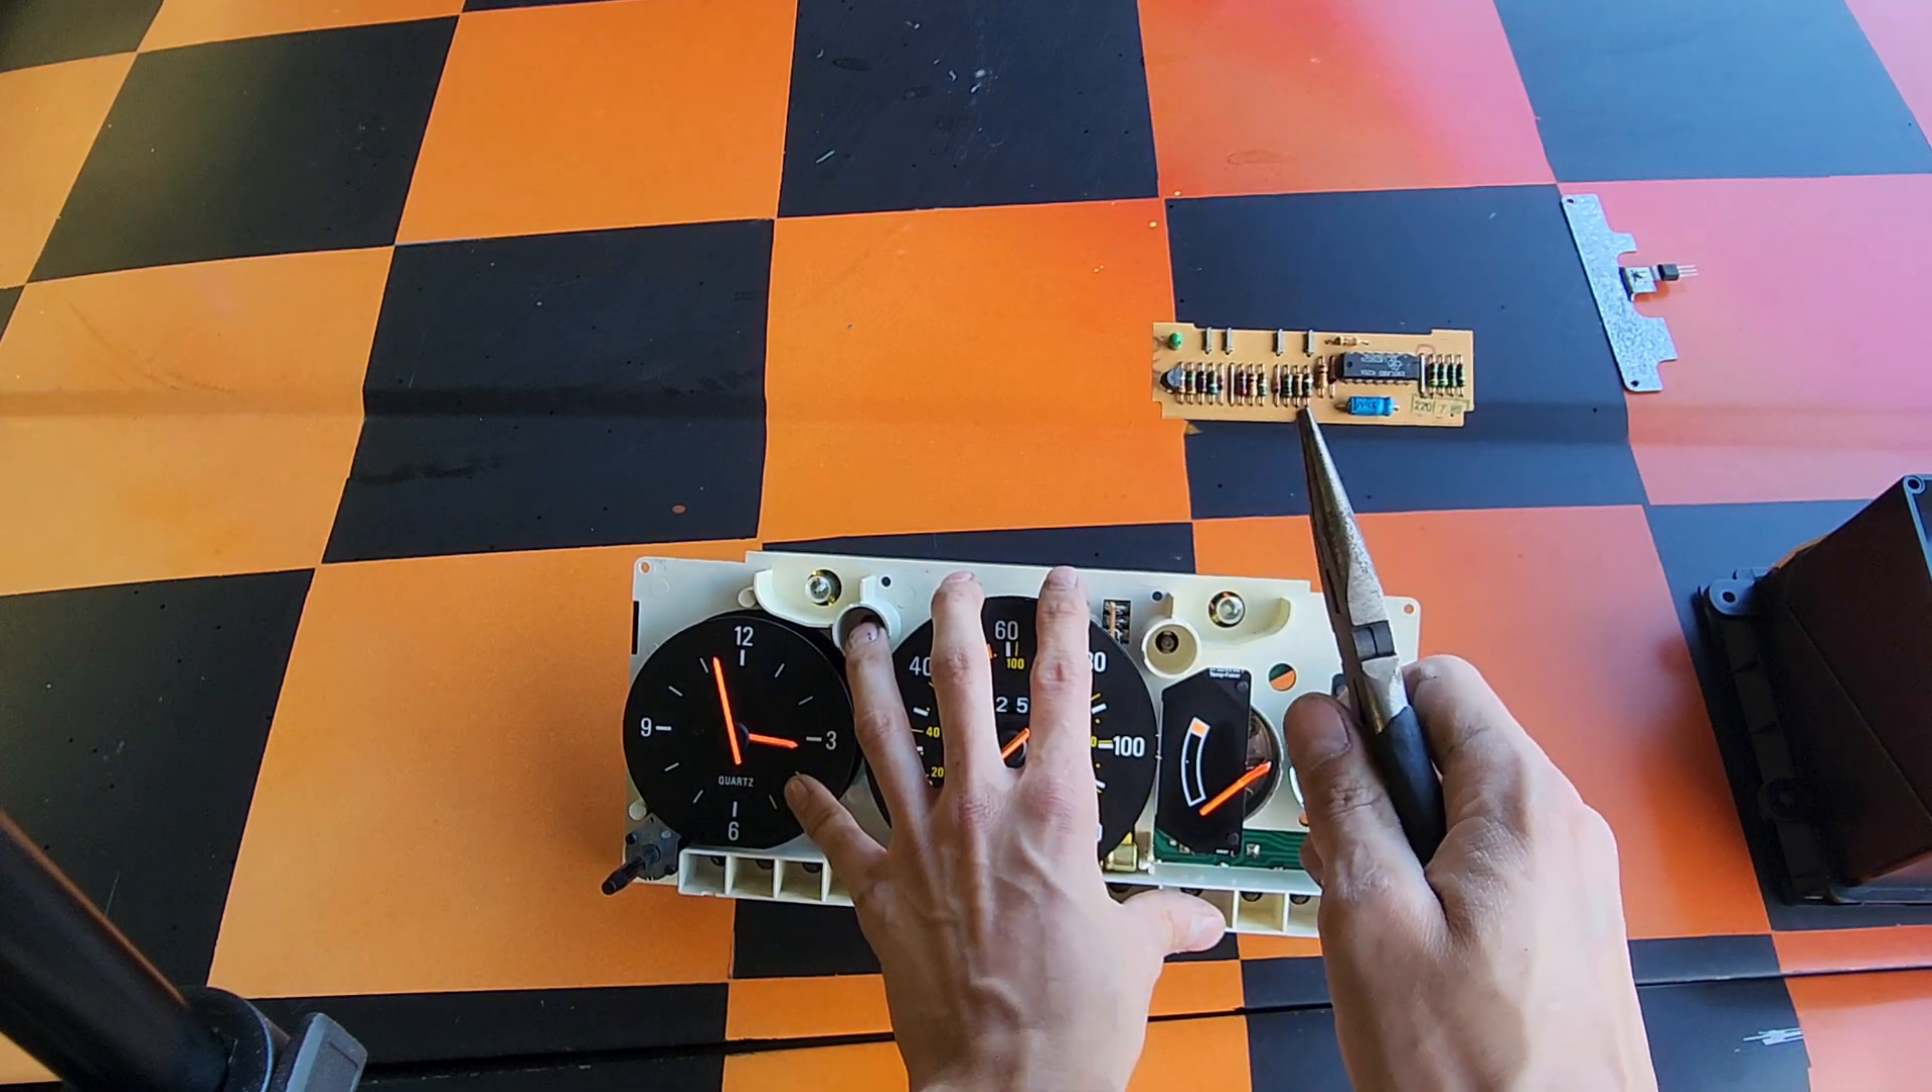And there we are. We have the whole board out.